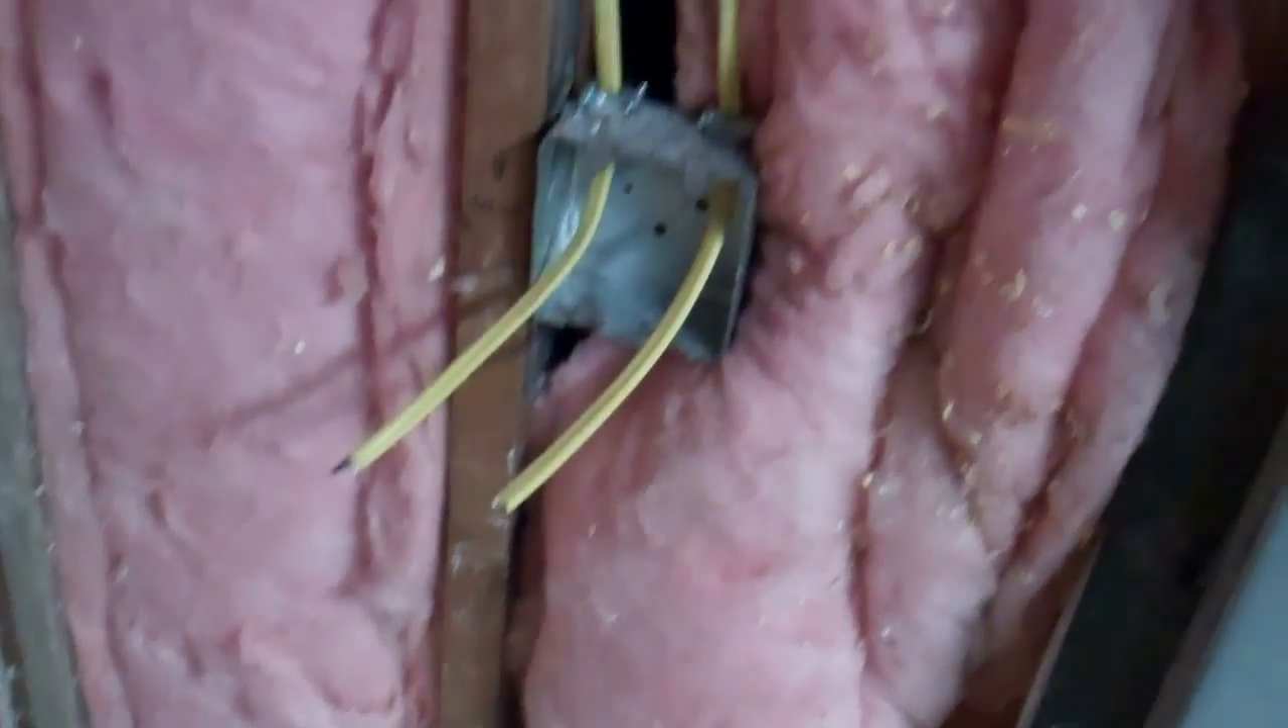Yeah, I got all of the 110 volt plug sockets wired except this one.